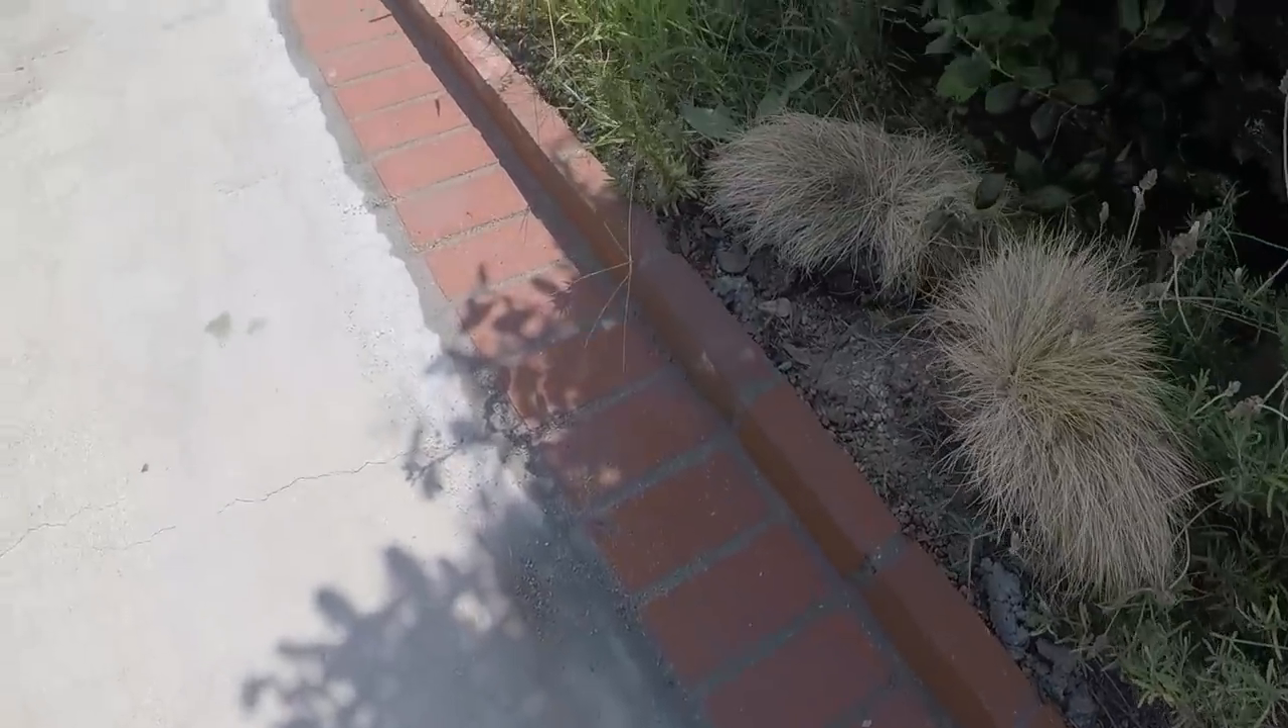And the joints look really well they're not really overly spaced and I was able to make that radius.